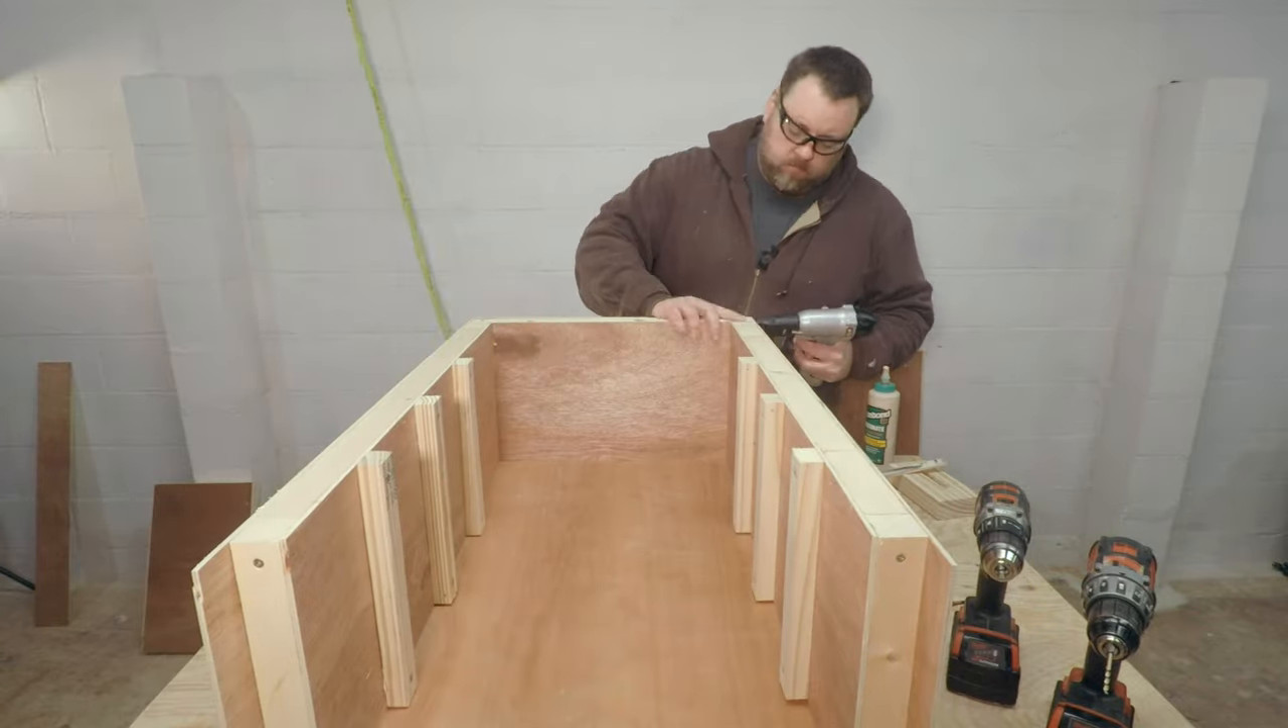Once the sides are installed I went ahead and put the bottom on.